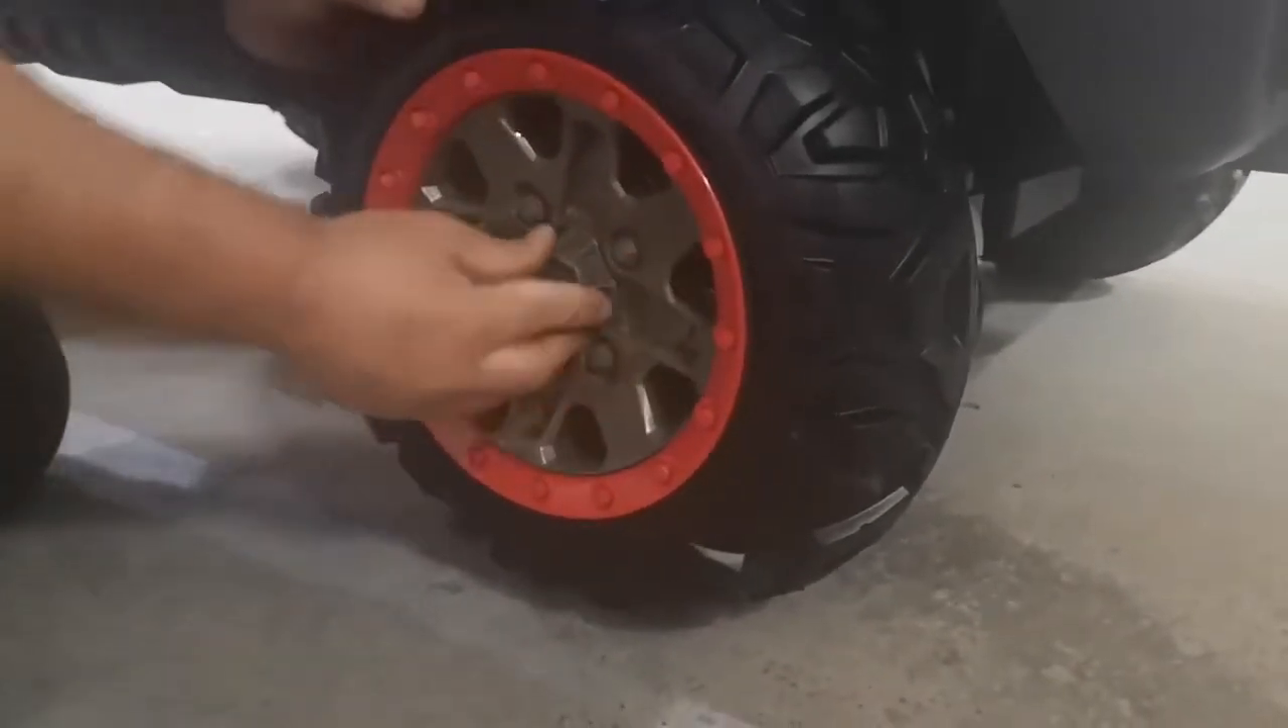Una vez puestas las llantas Fijaros que chulas se quedan.